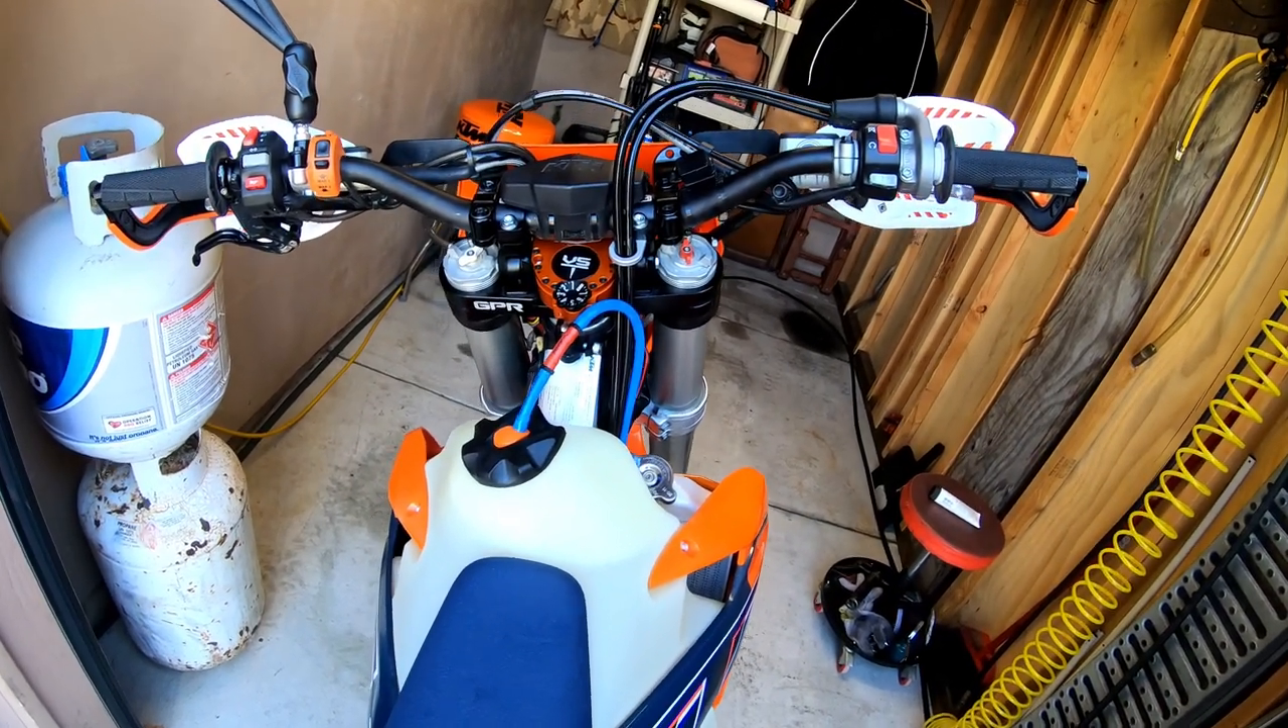So that's the completion of installing the gpr stabilizer with the top triple clamp mount.